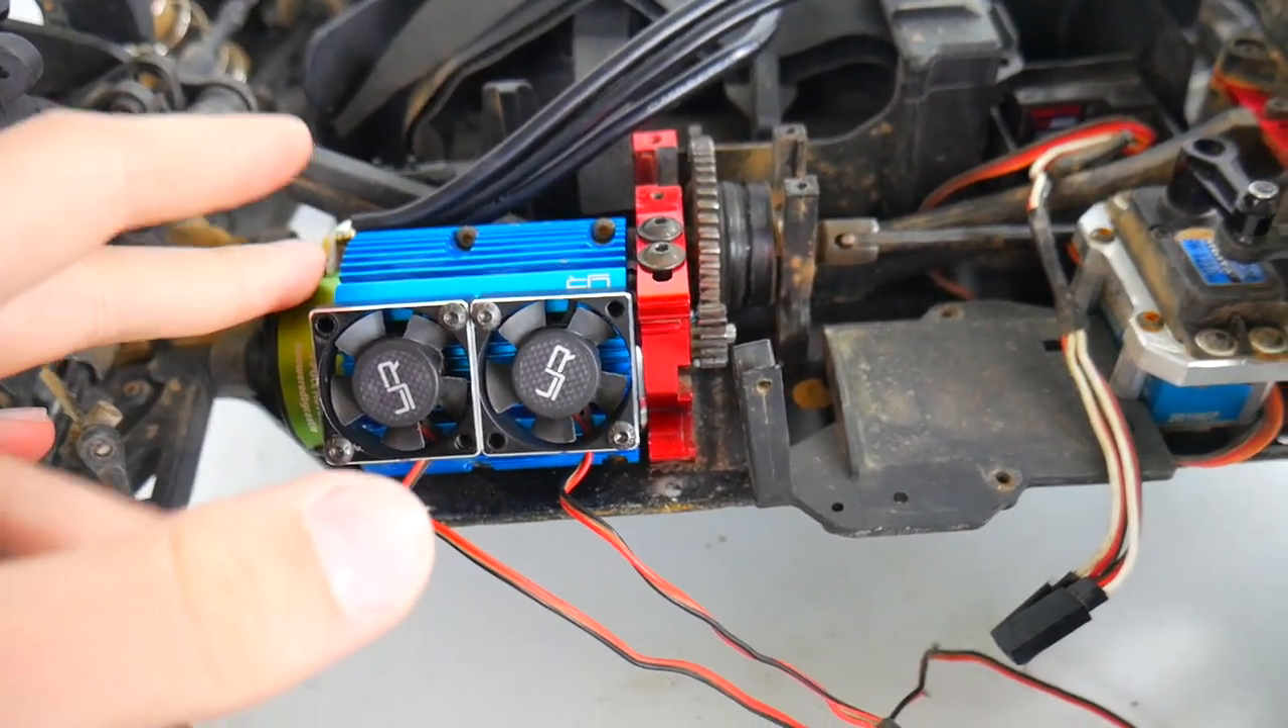All right guys so I have the motor sitting in the truck.